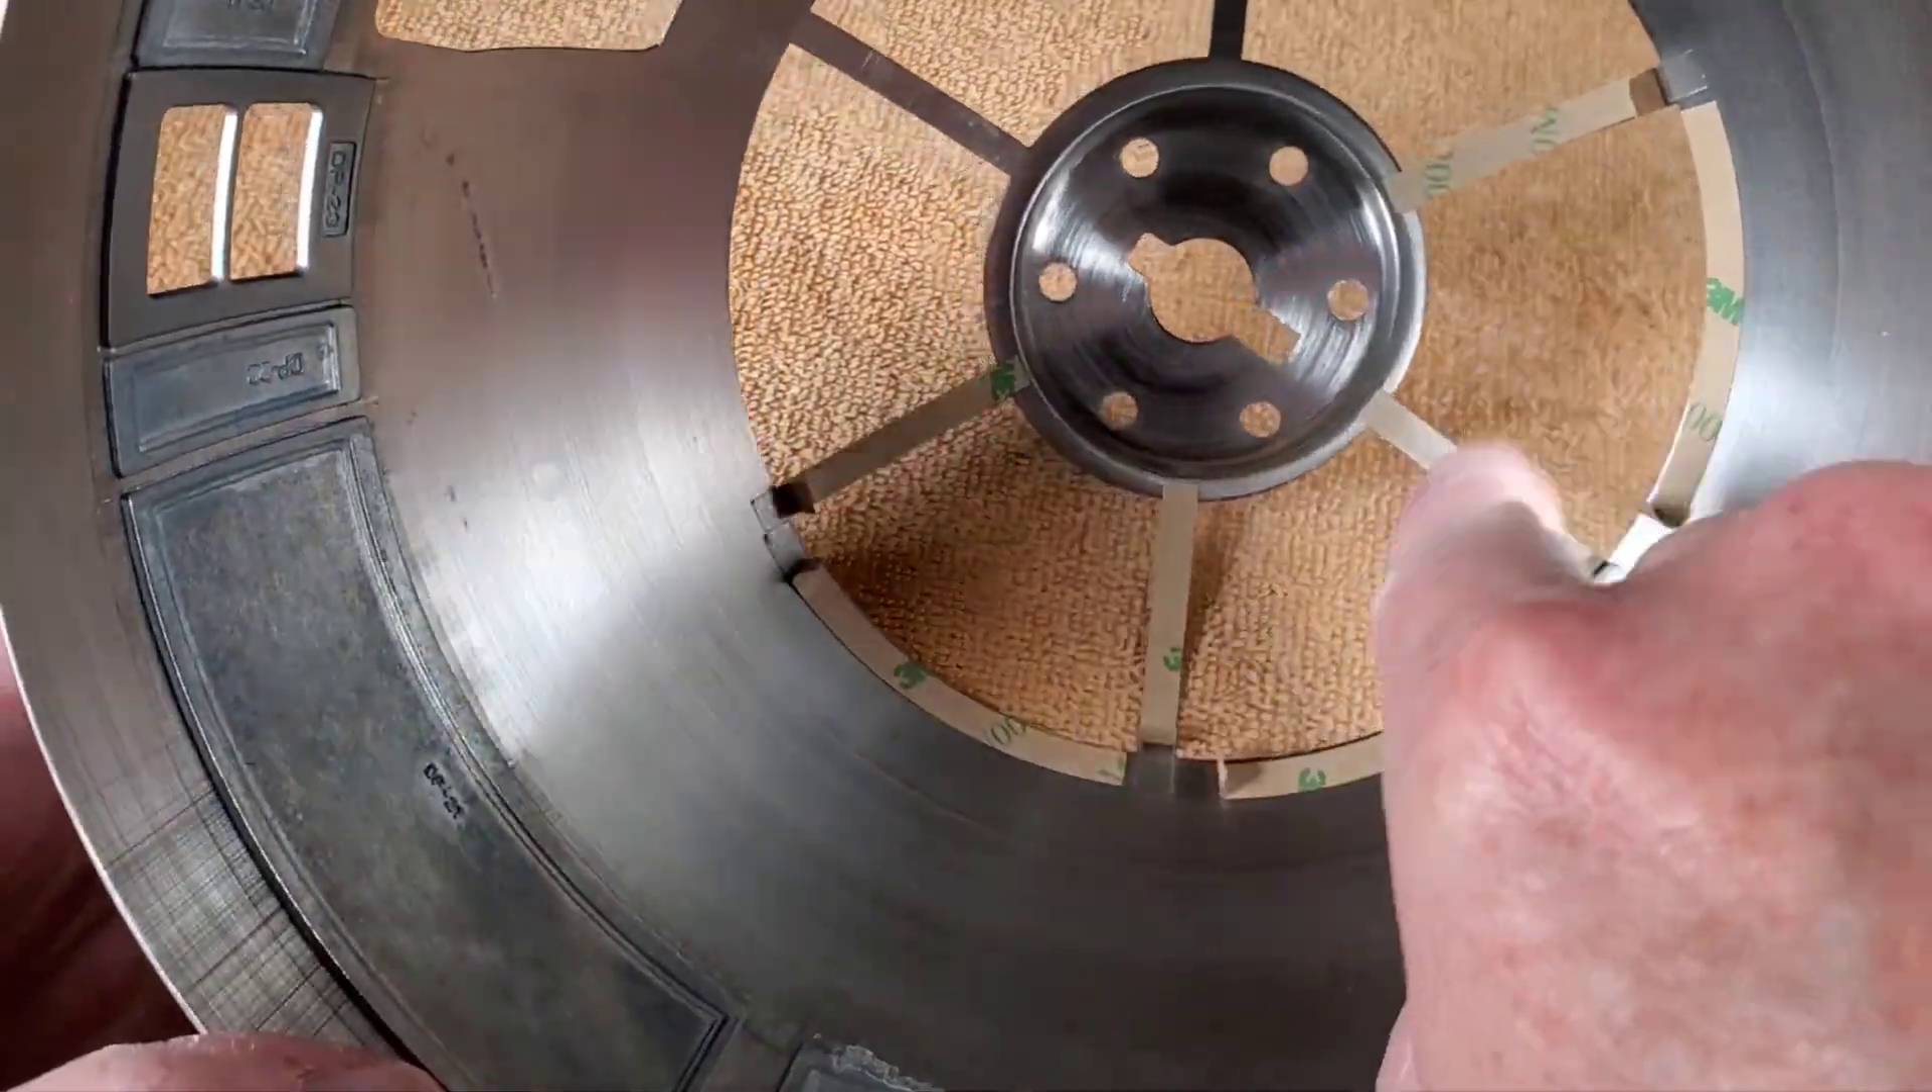Now you'll see i already installed the tape.